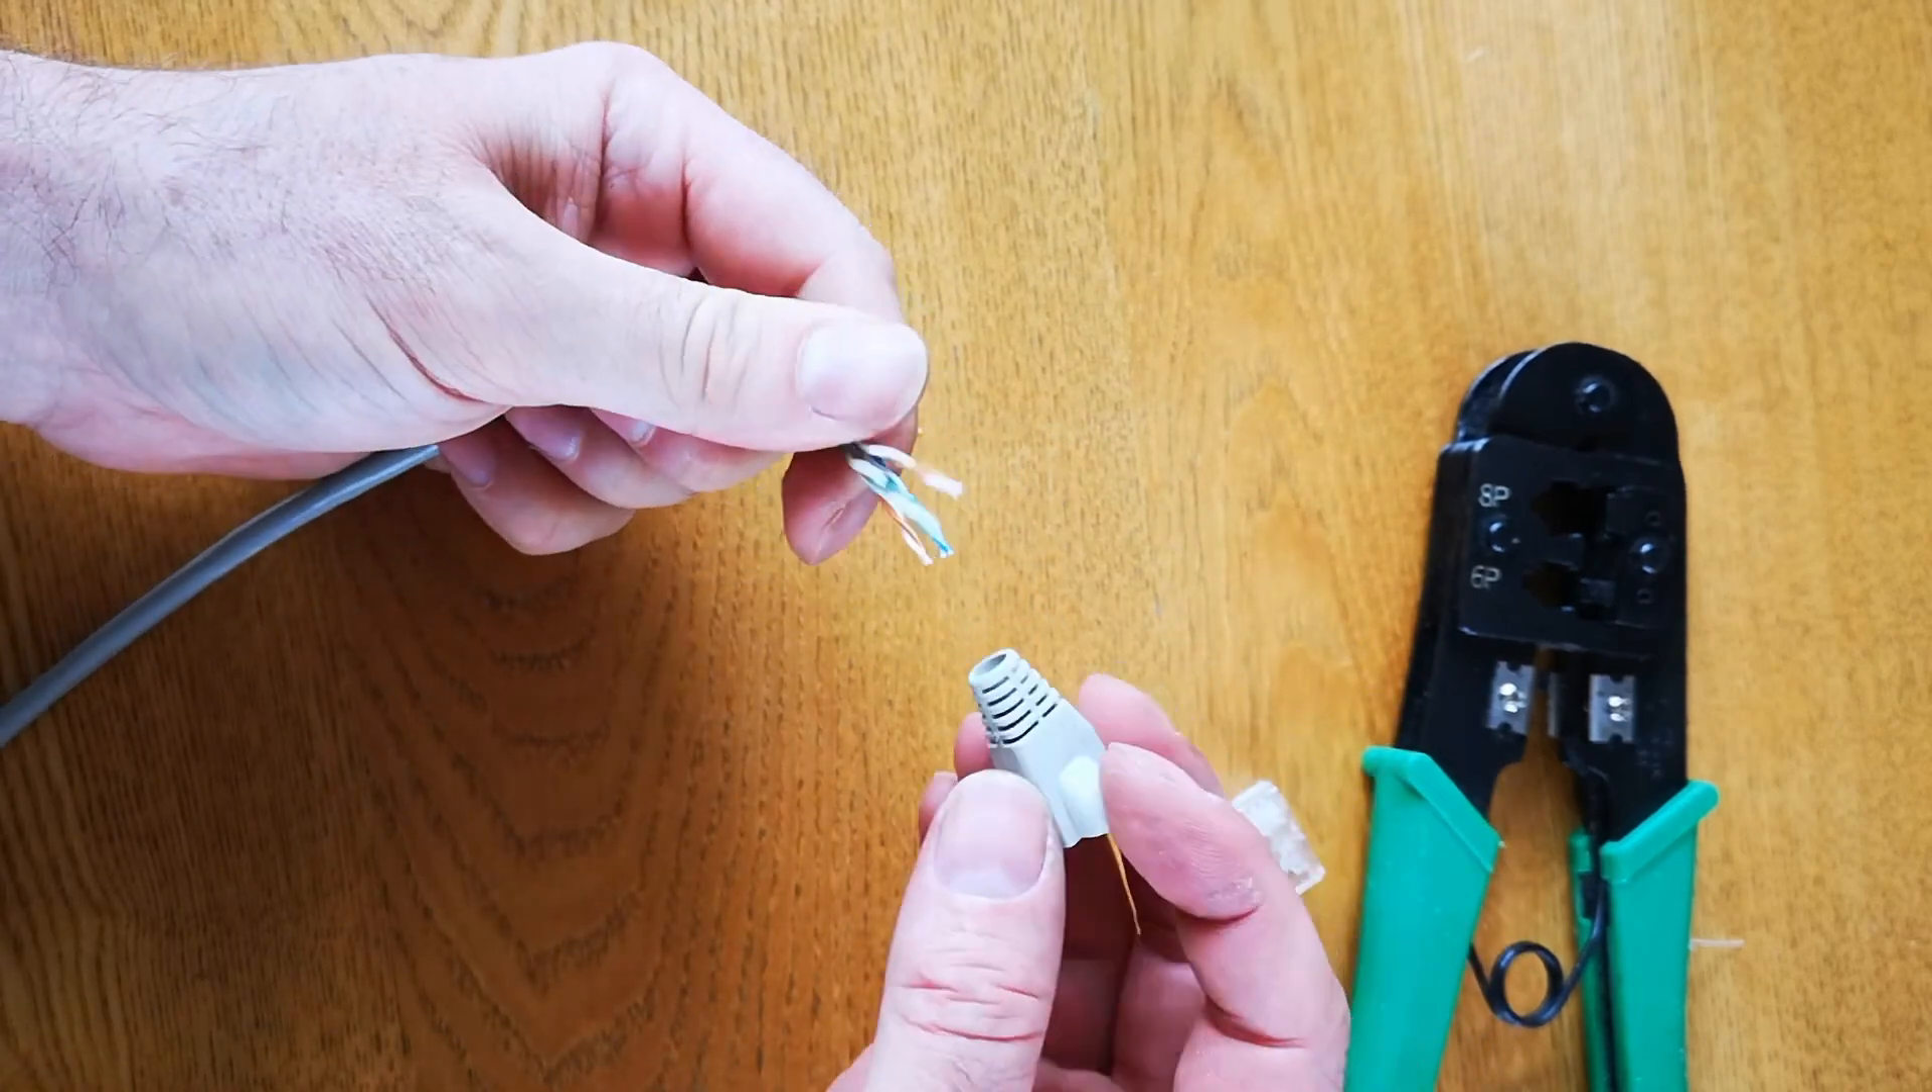Now the first thing to do is not to forget putting on the strain relief, which I should have done already.